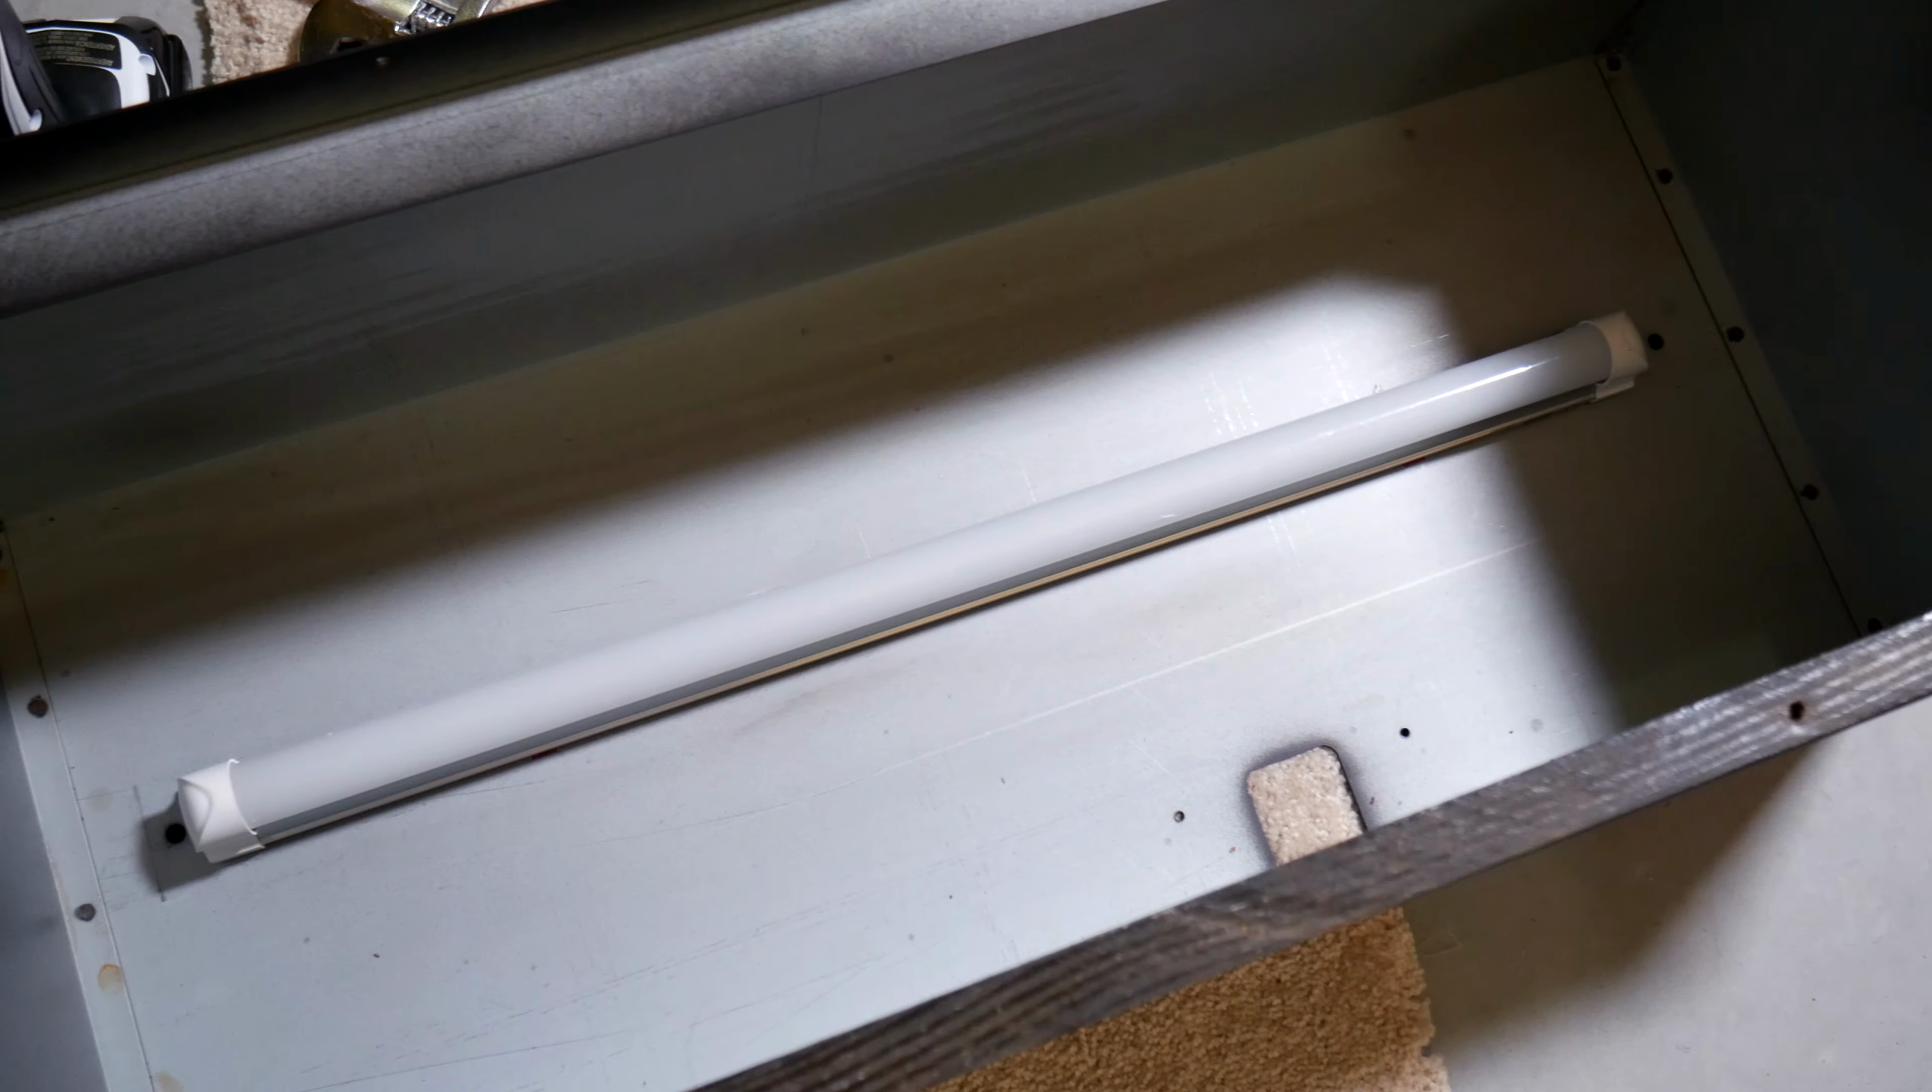Took care of that this past weekend and this is one of the LED bulbs that I dropped in inside here and again less power less heat.